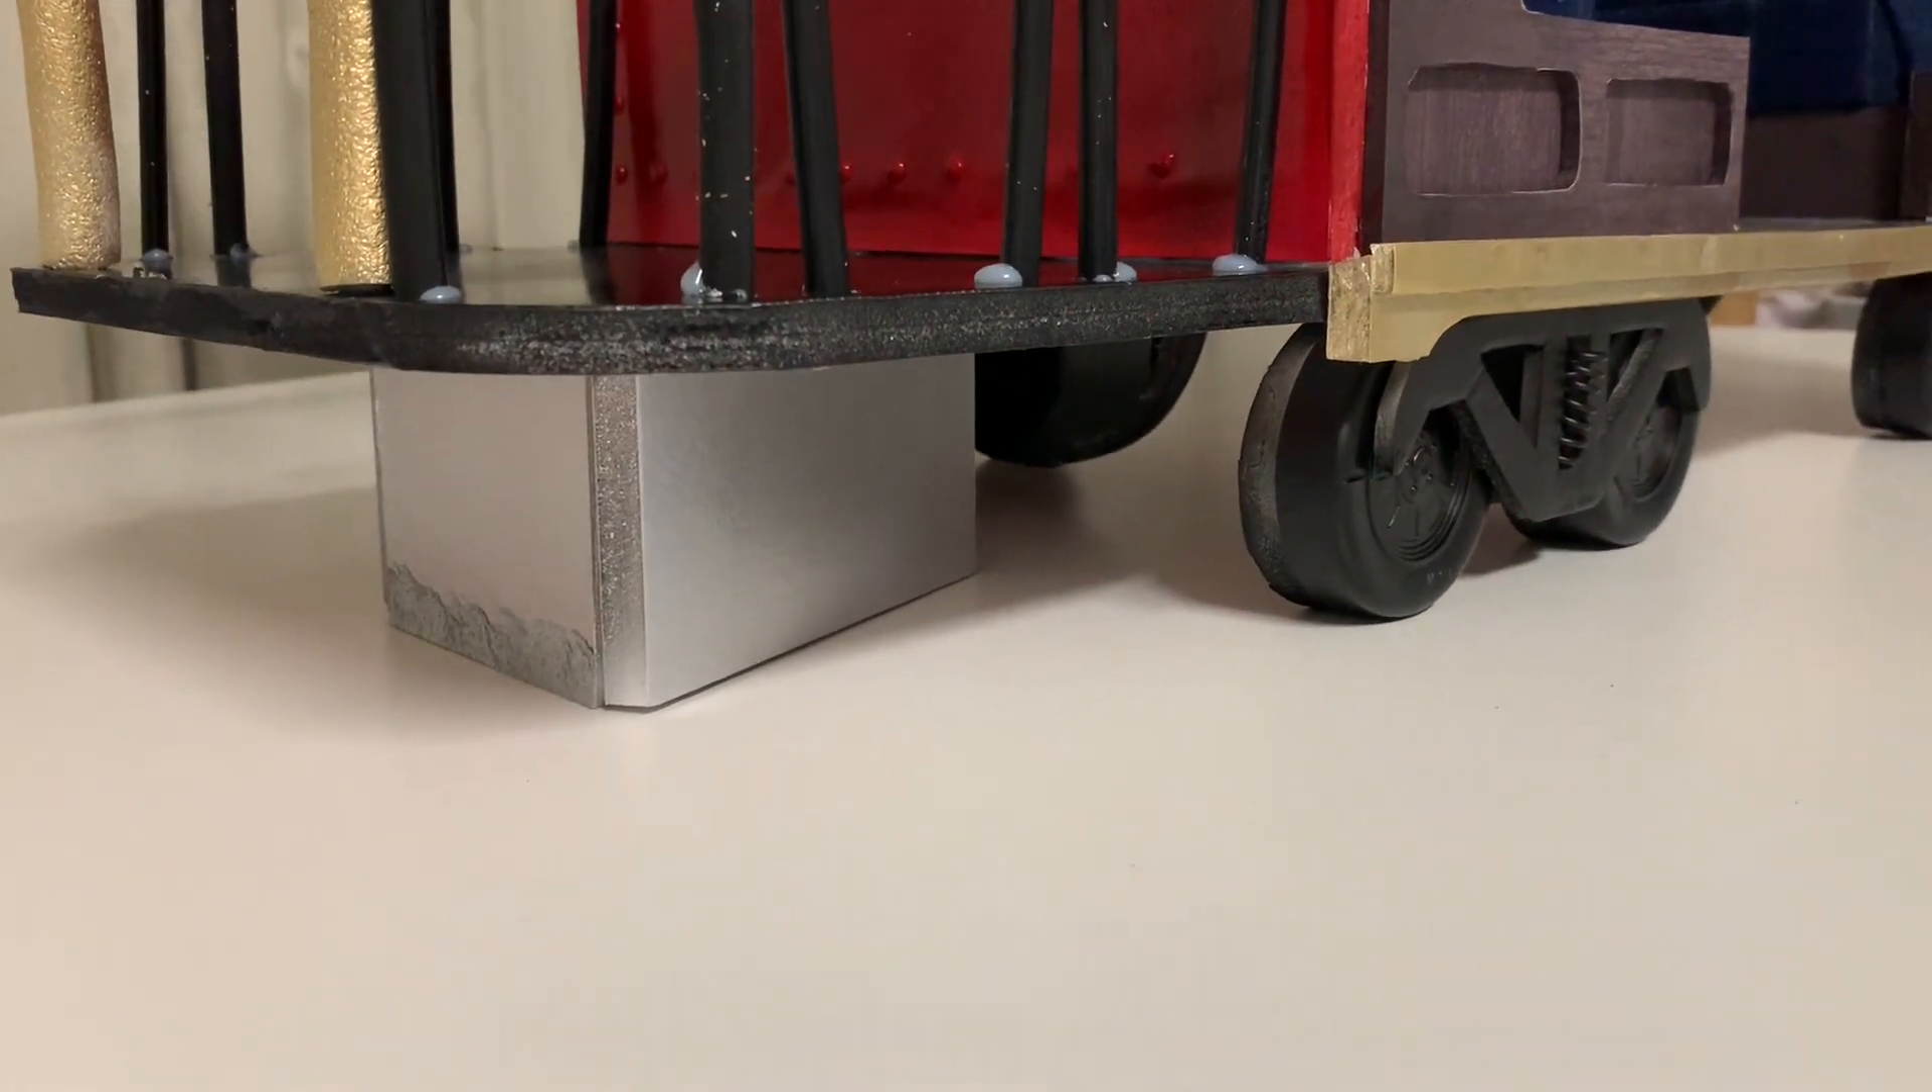We also made a triangular piece and glued it below the deck to balance the front of the train.